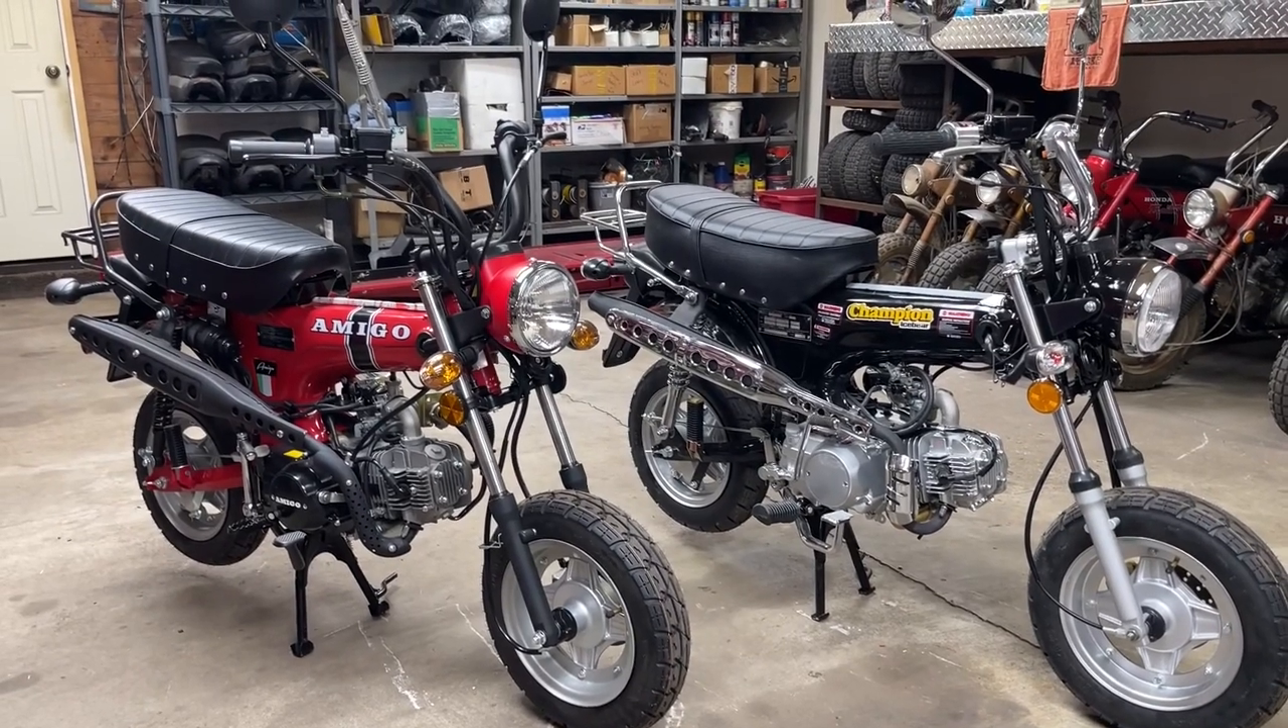We got them uncrated, mostly put together. As you can see, I don't have the front fender on either one of the bikes.